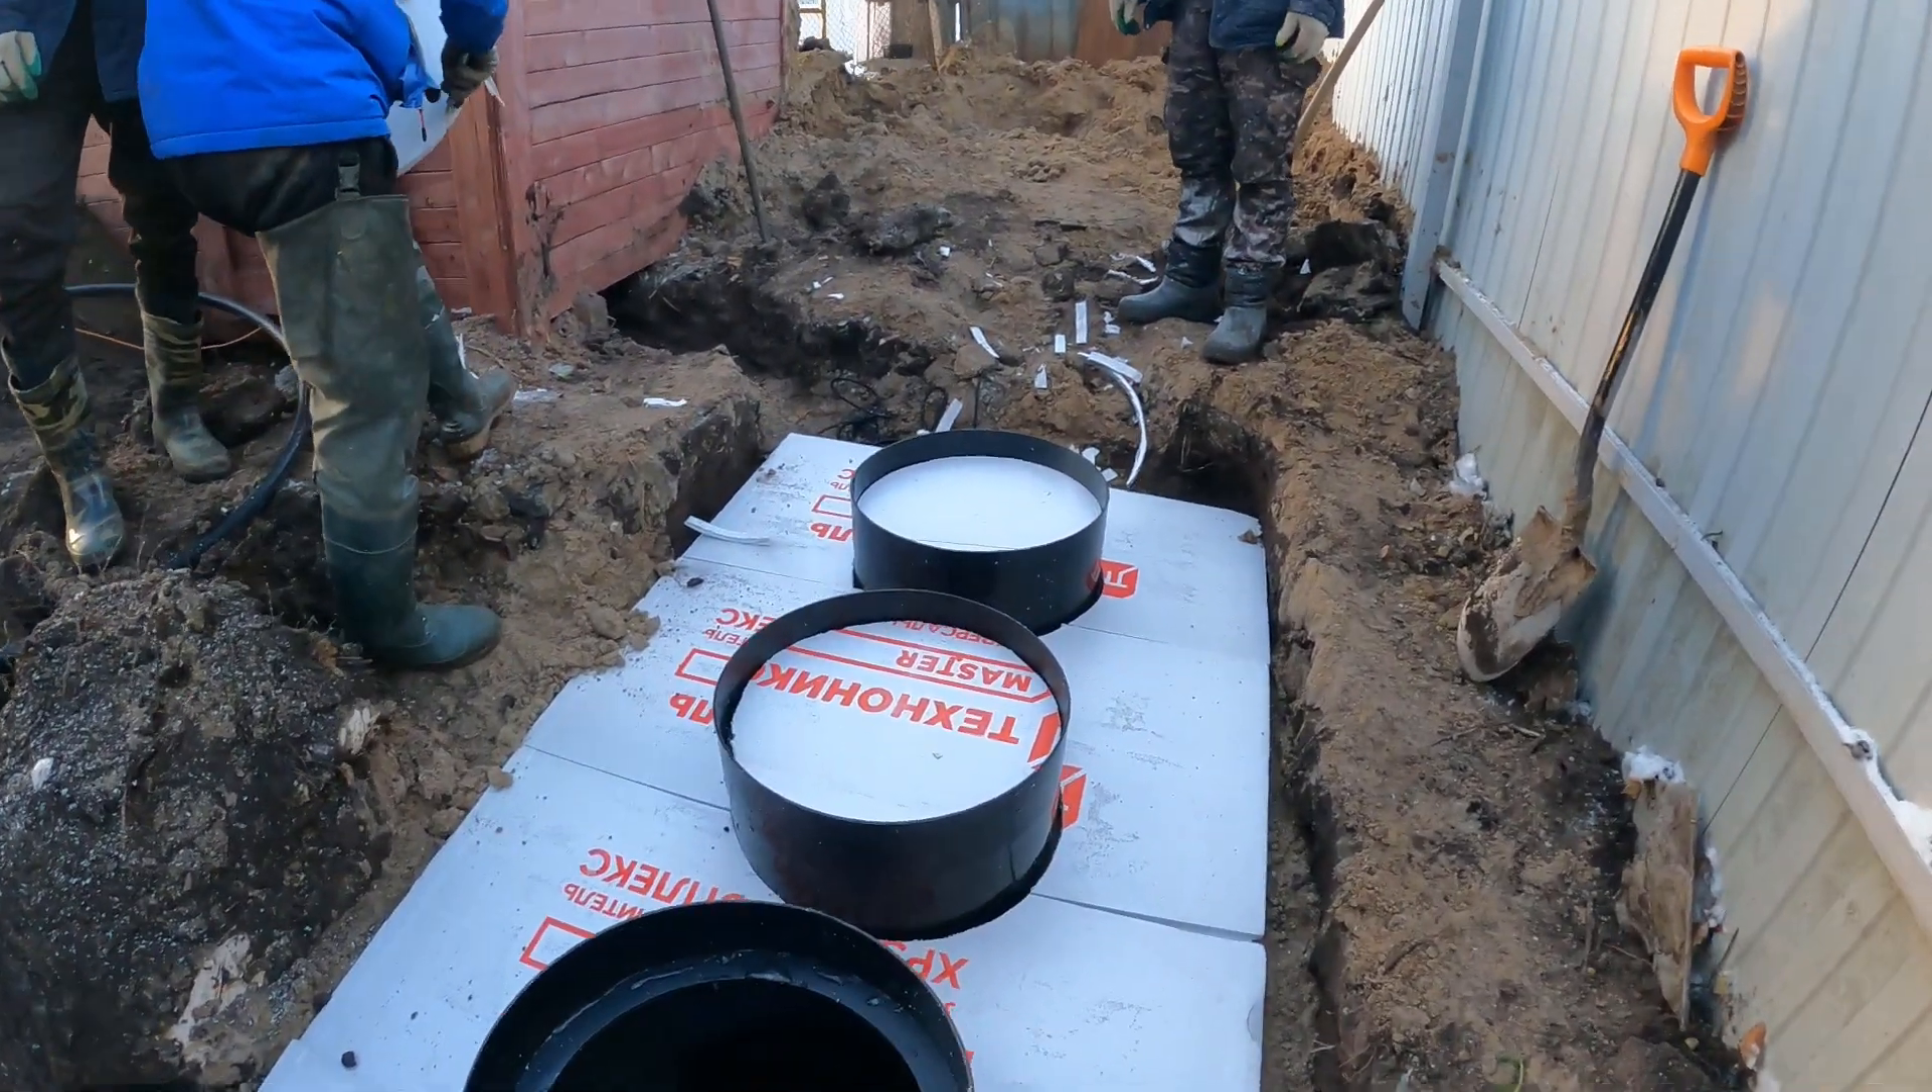Работа подходит к концу. Останется надеть только крышки.